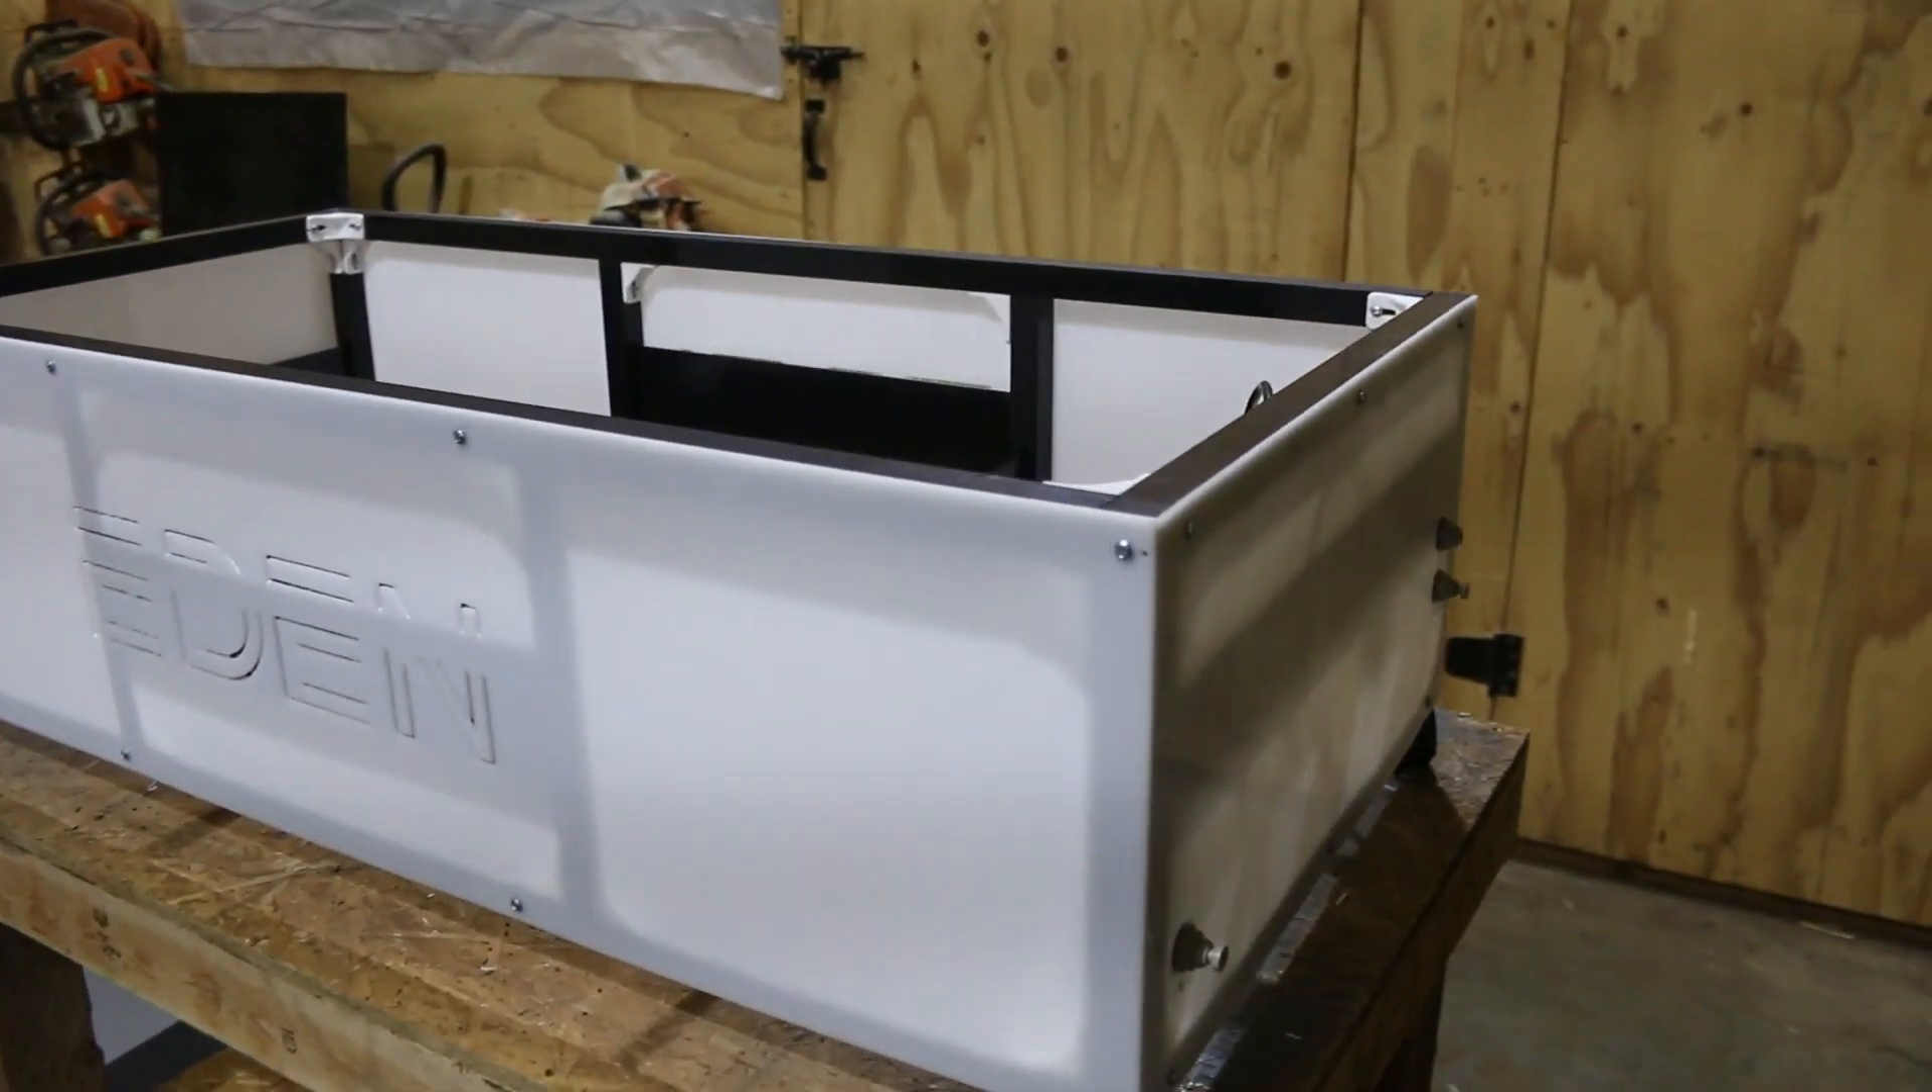We've got the base put together.